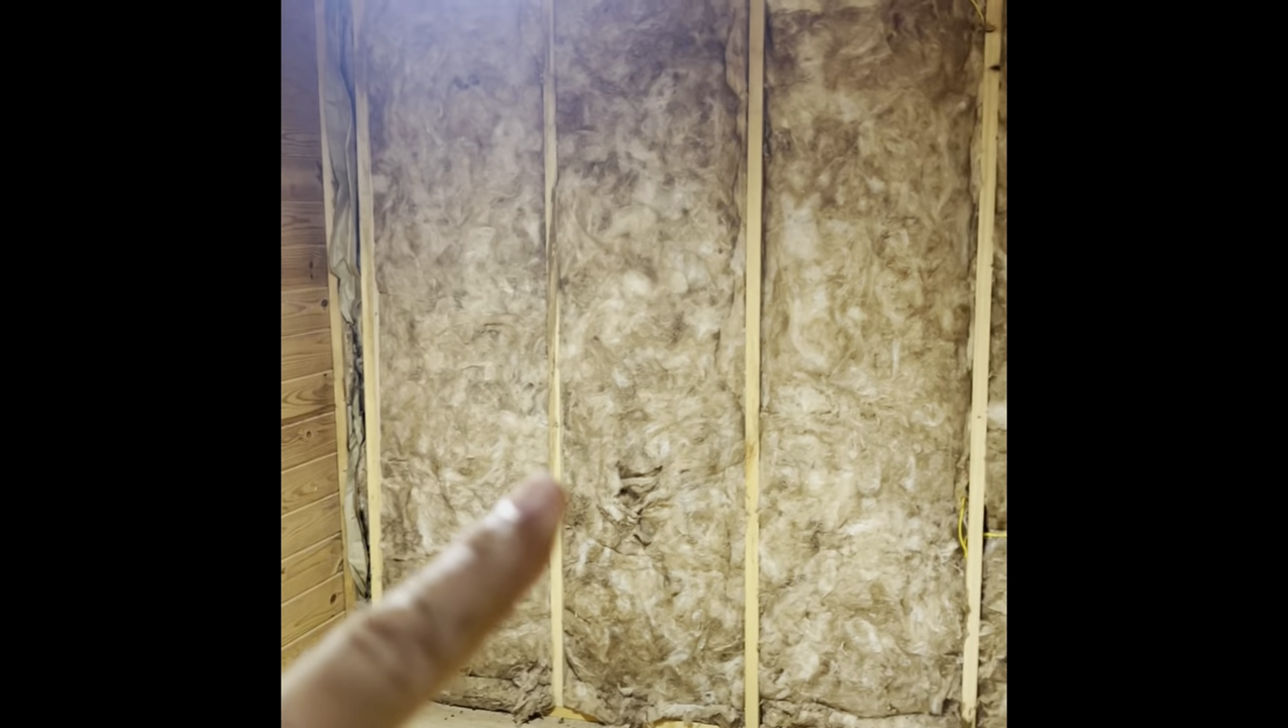We've got everything just framed in right now that insulation back there will be coming out.